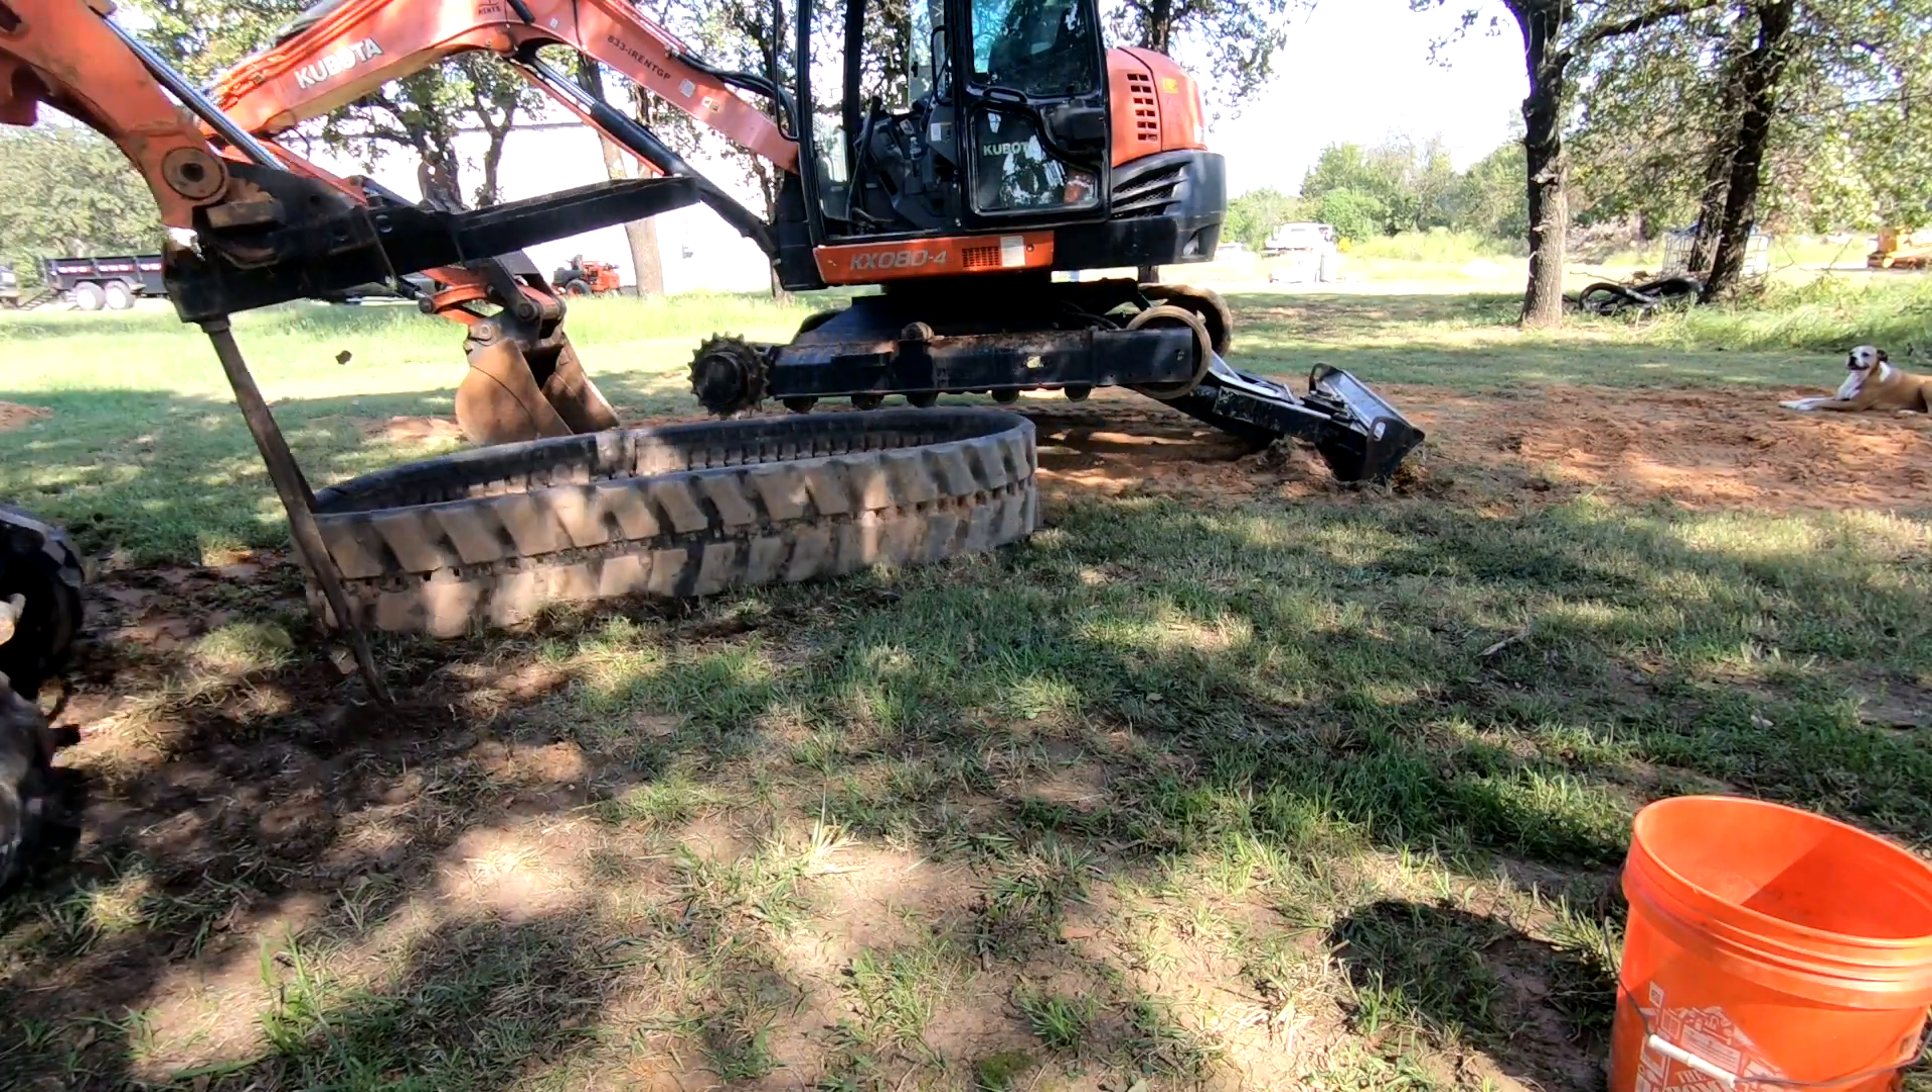Okay so the track's out of the way.